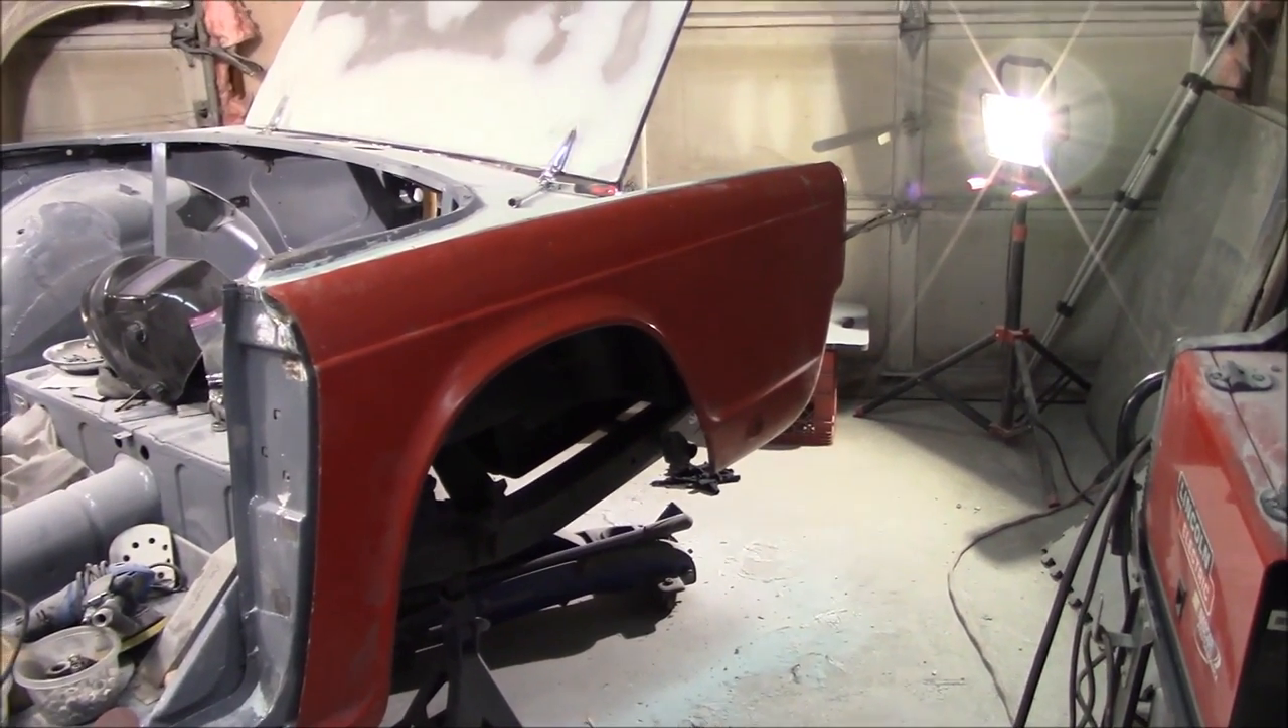Anyway out in the garage and you can see that we've got a red fender on the car.